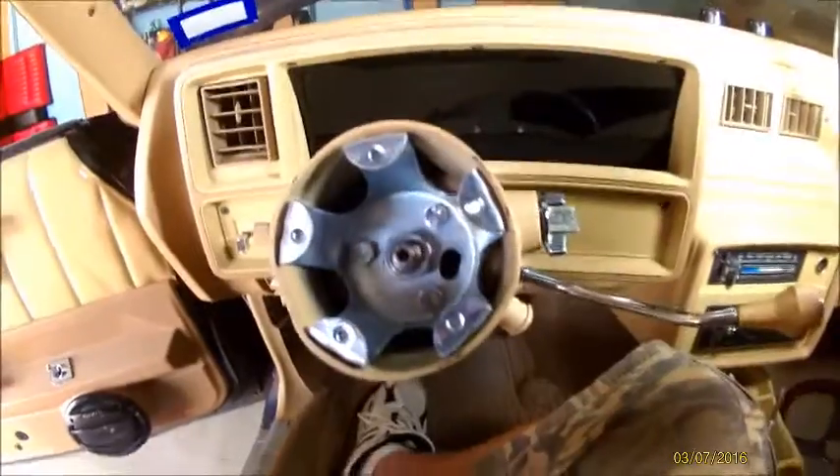All right so I got the steering wheel off.